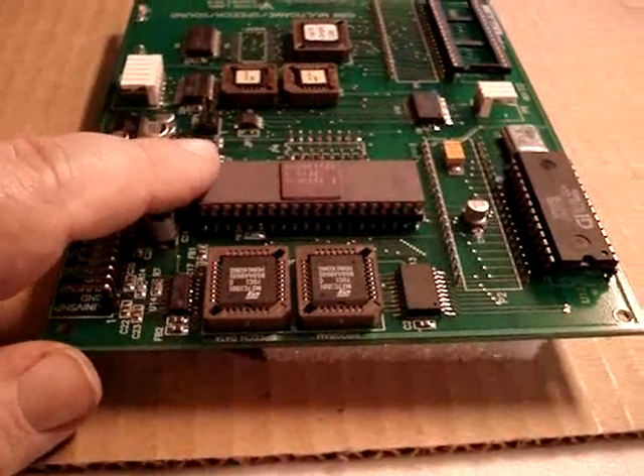Okay now we have the speech CPU chip installed so that's all we do to this board for now.